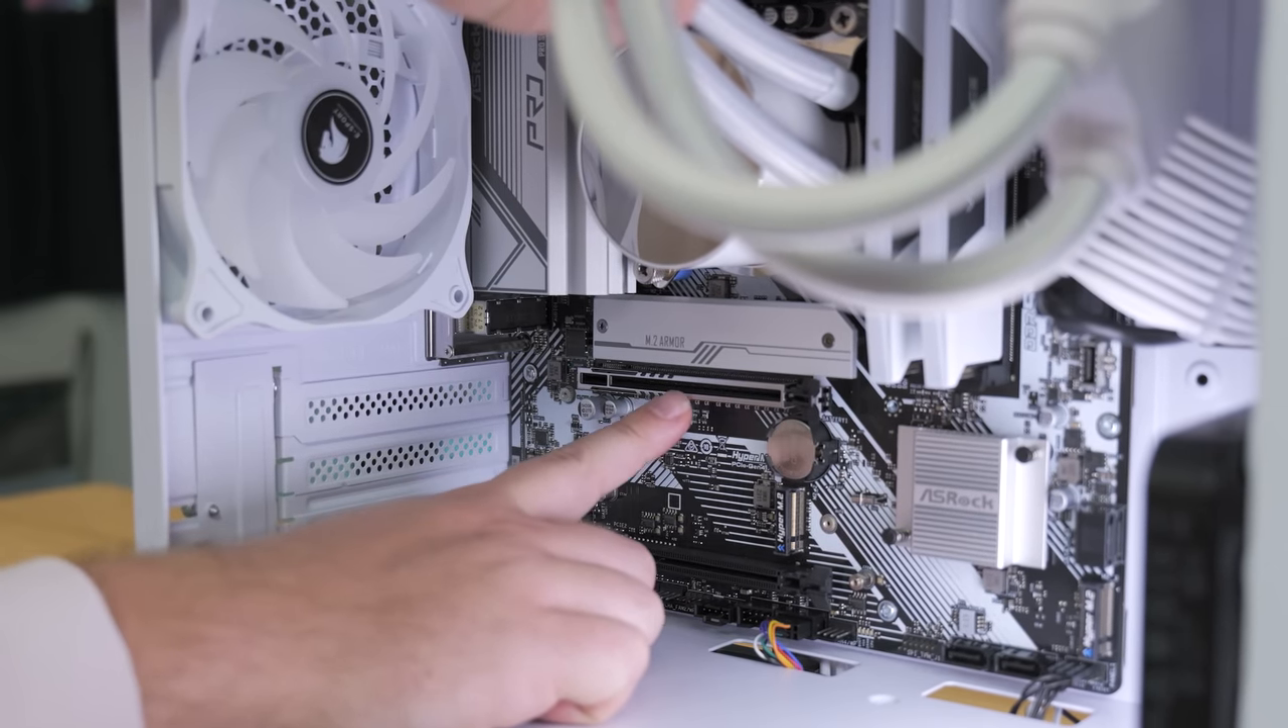So now everything is basically plugged in minus Matt needs to get the graphics card in.